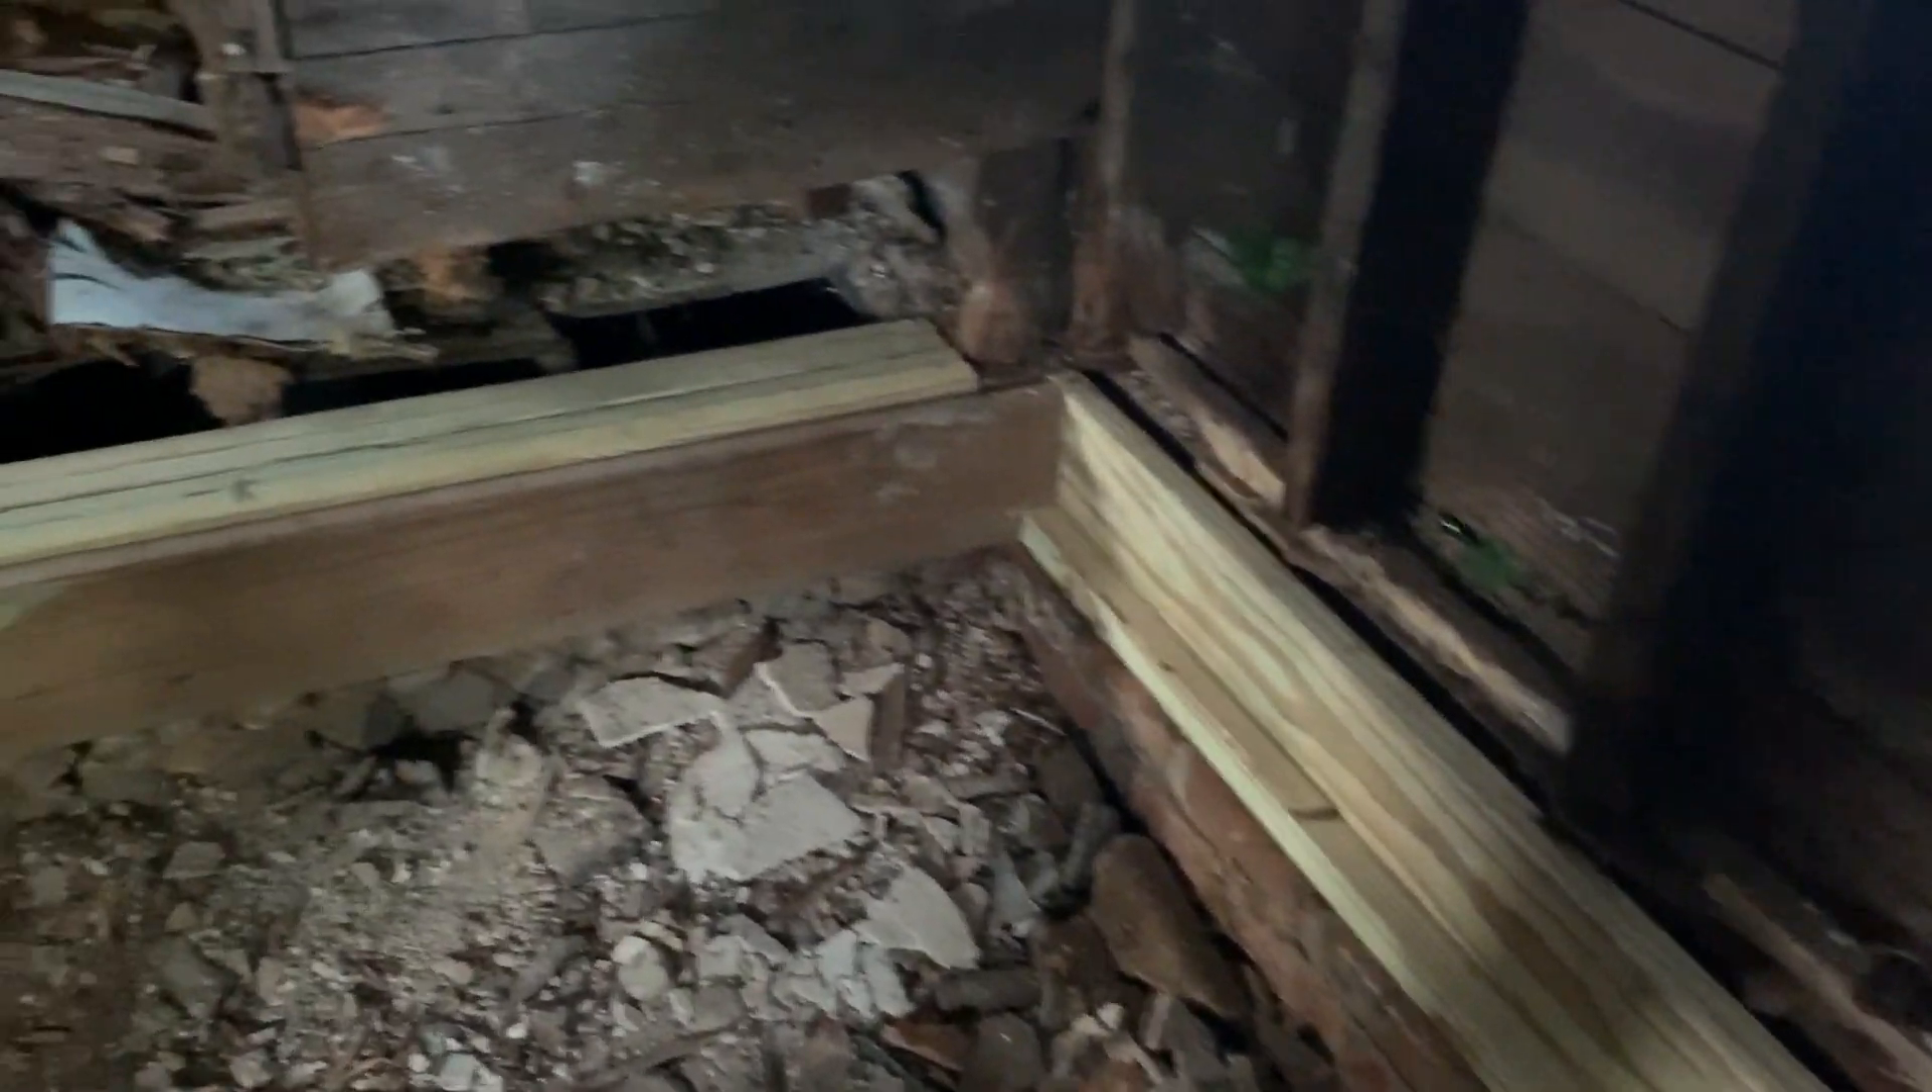In the entry I have installed the new sill plate and rim board over here.